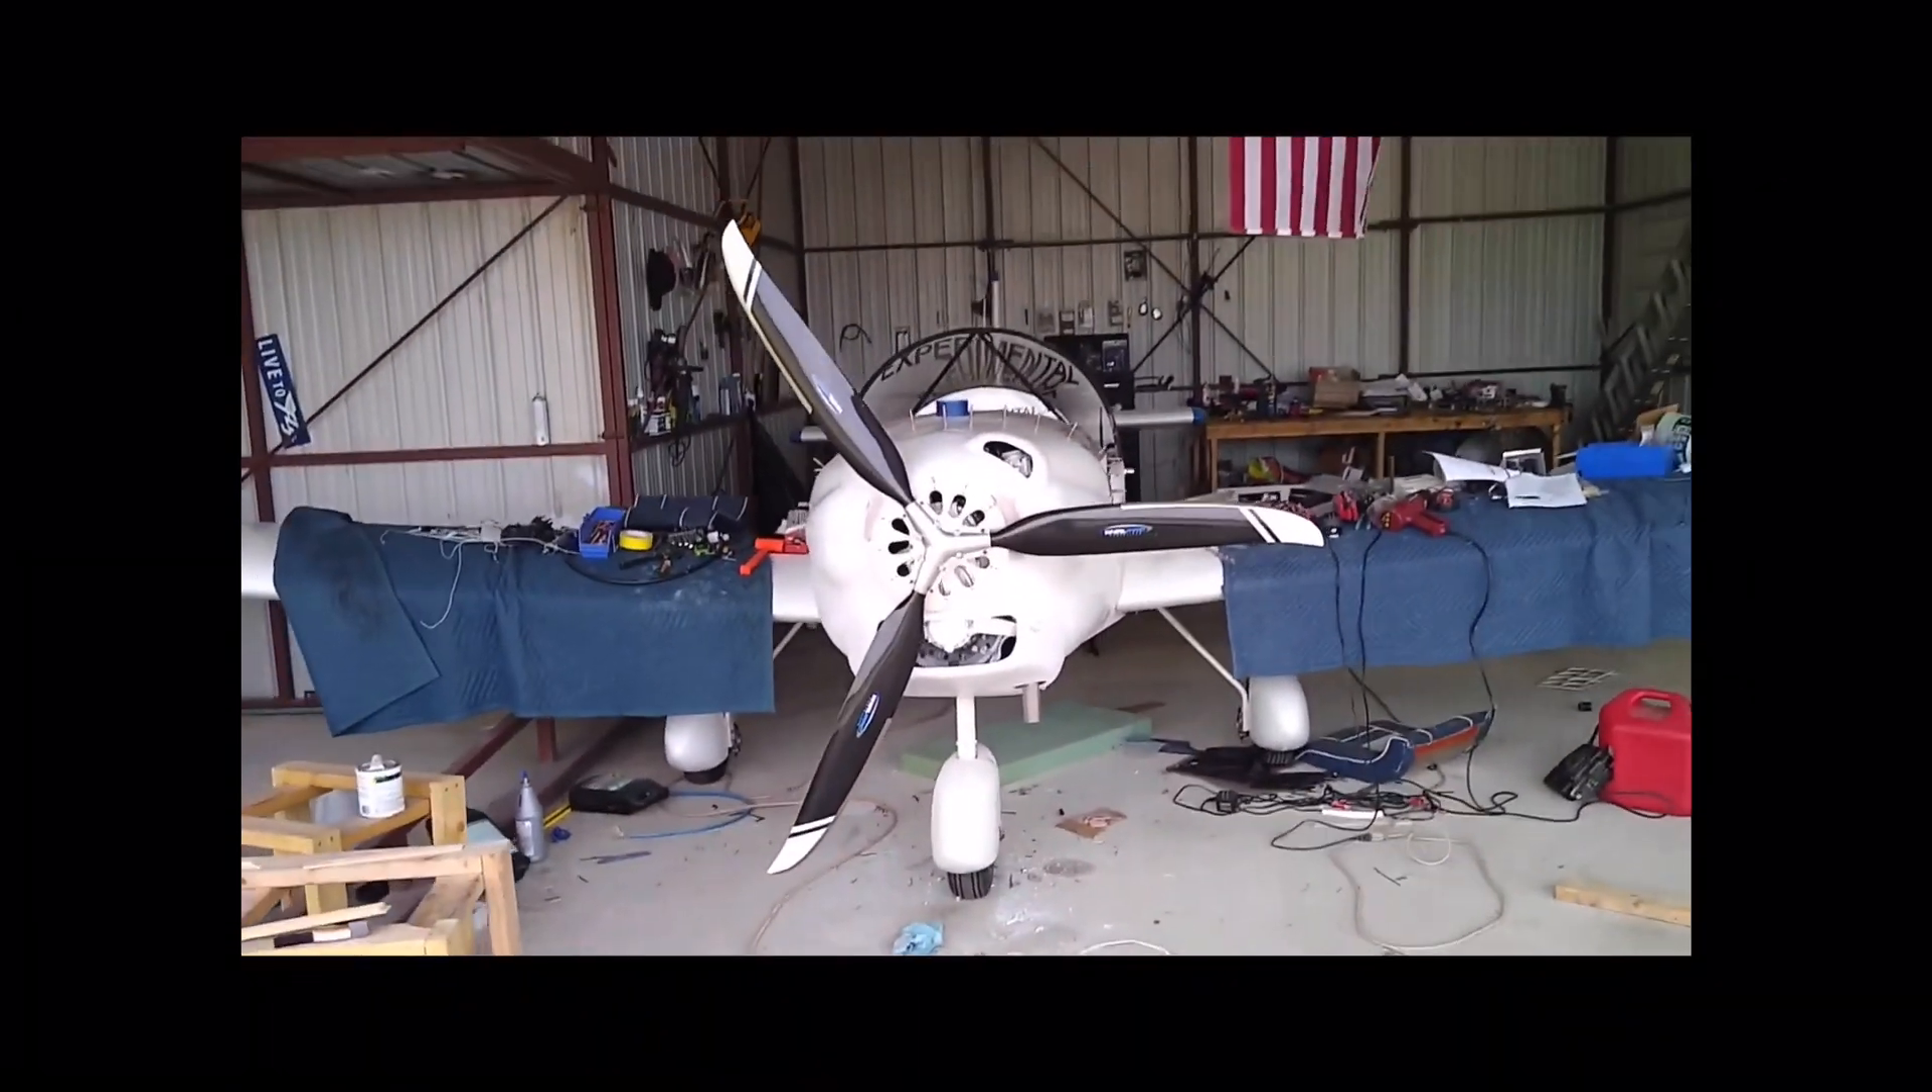The prop is on look at that.